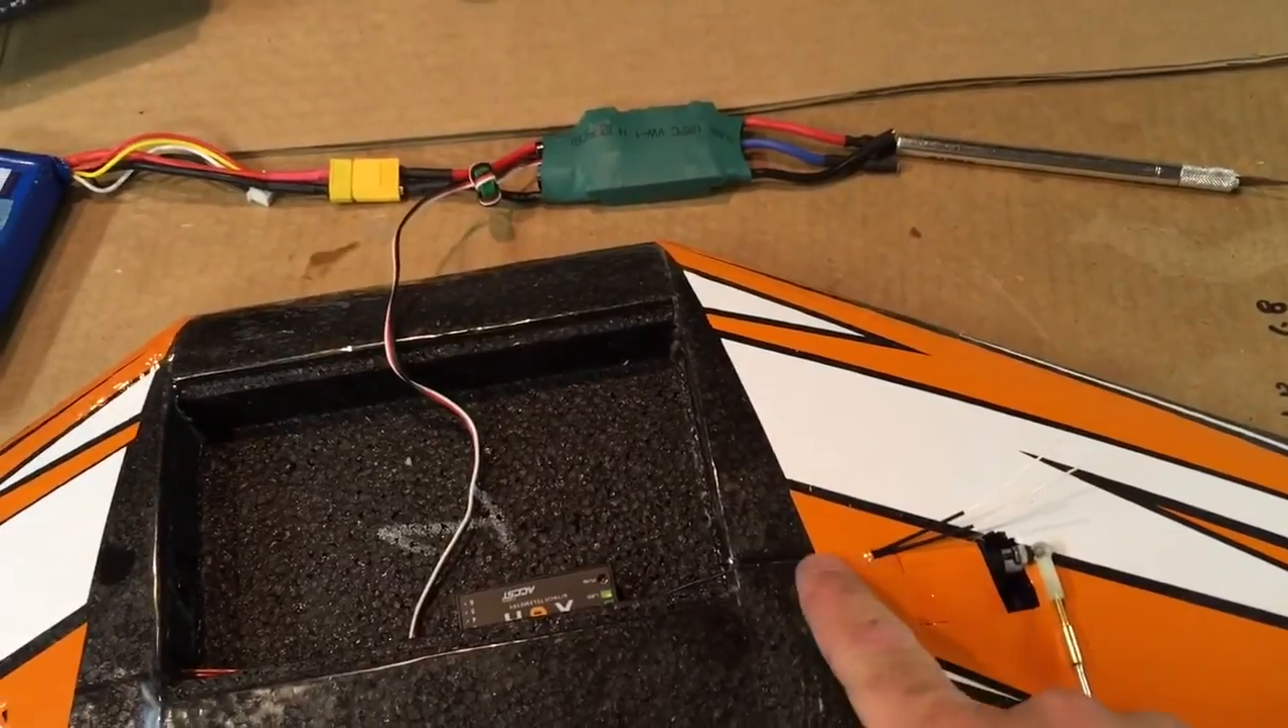The receiver is in there it's not permanently installed.